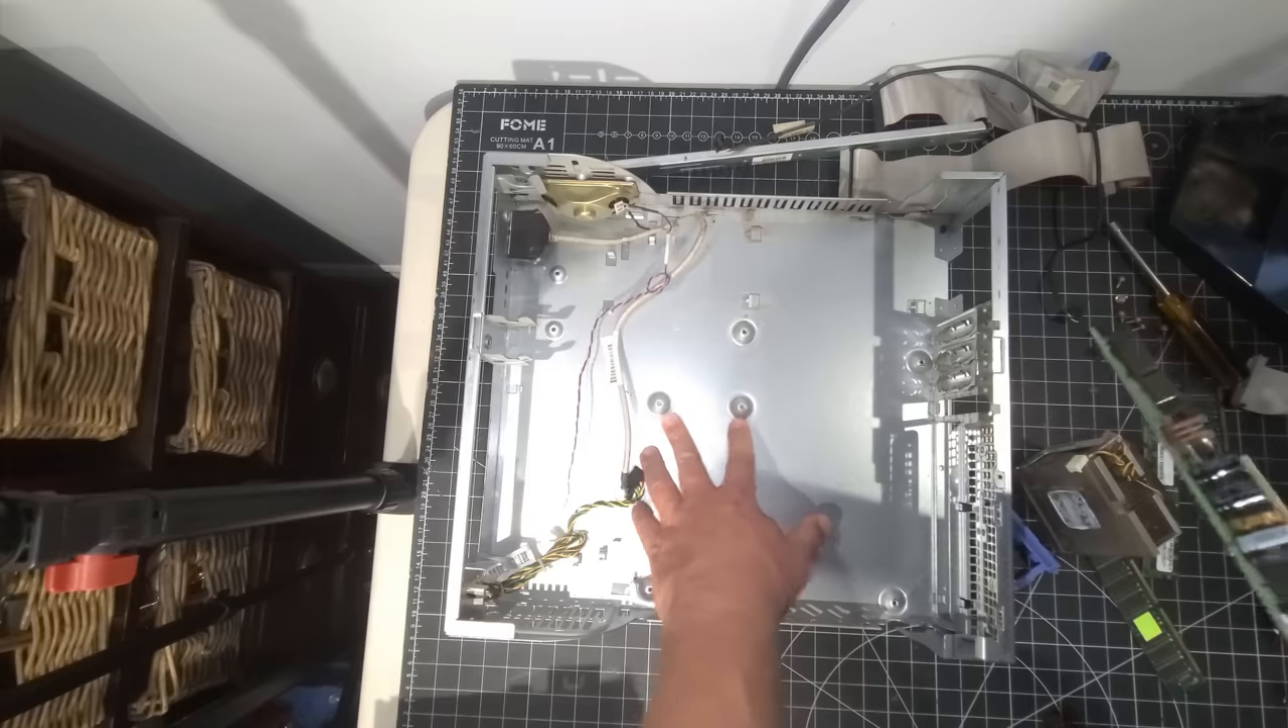Okay, so we have the motherboard removed now nothing too fancy there.